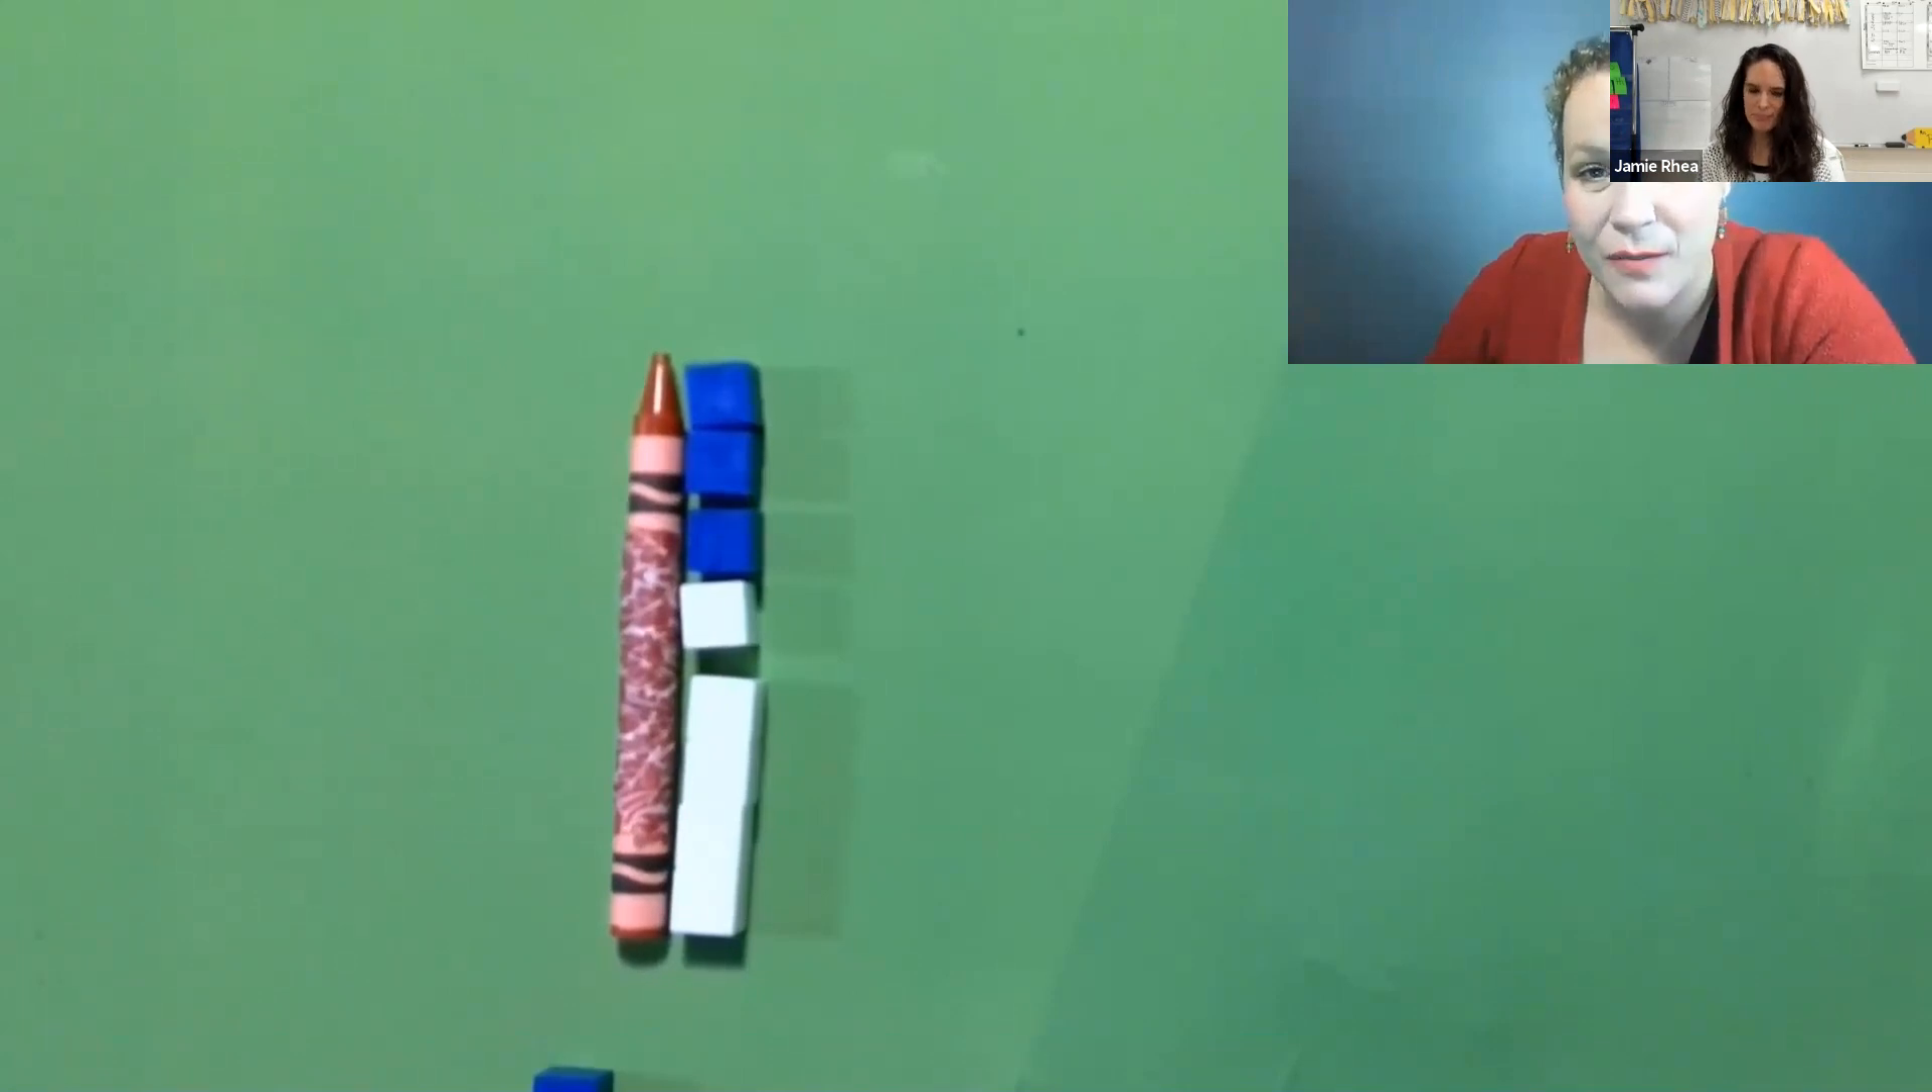Are they all stacked on top of each other? Oh, you're right. There are gaps in between my cubes and there are no gaps in my crayon.